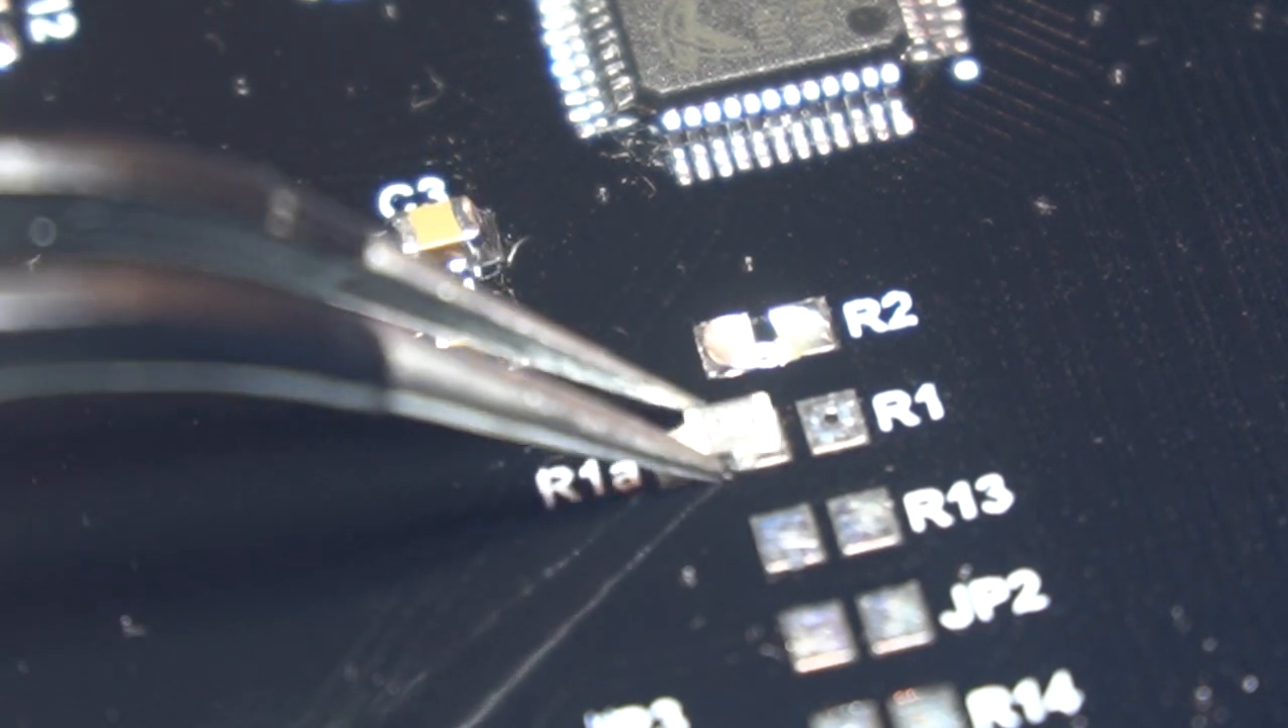We can now start to solder the last set of SMD components, which are the resistors.